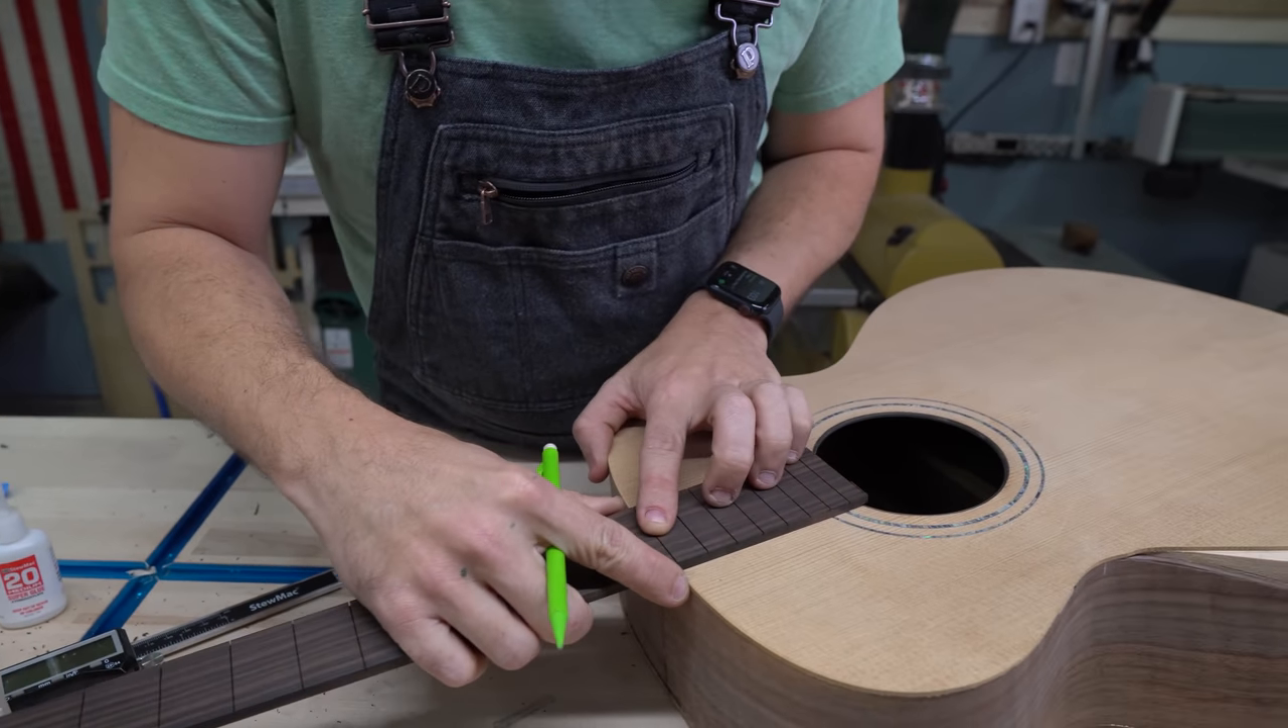You can see if I left this where it's at it kind of overhangs over the sound hole a little bit.